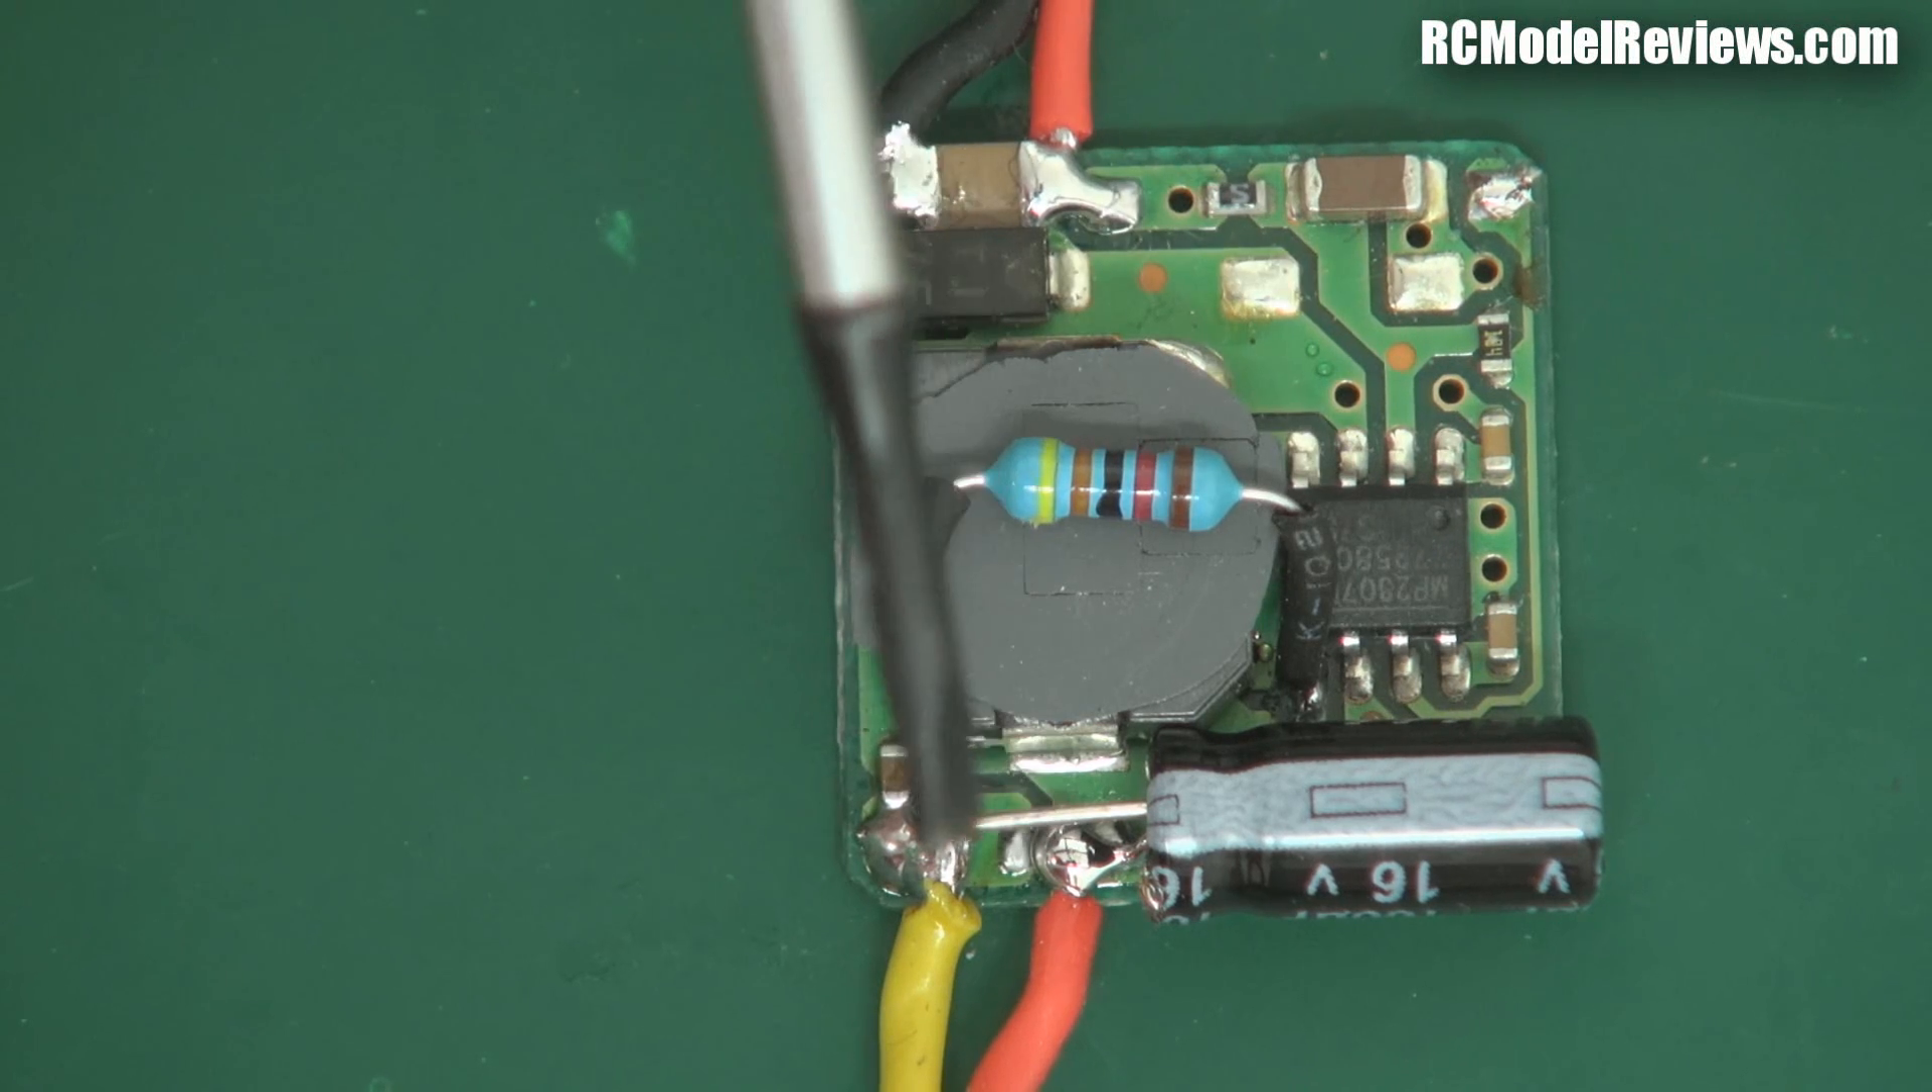As you can see I have fitted the electrolytic capacitor here that's soldered across the negative and the positive and the wires for taking the voltage out to my leds is soldered on there.